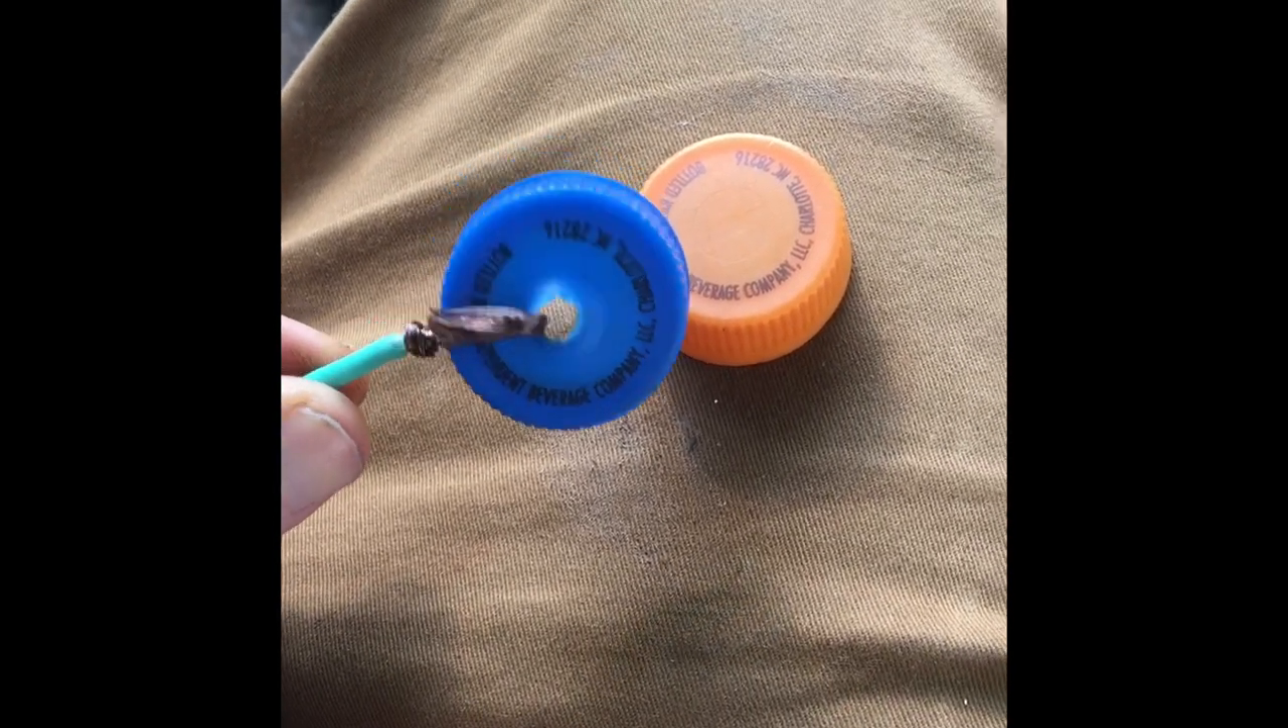So I have two bottle caps here, and I just put a hole in one of them and put the copper through.